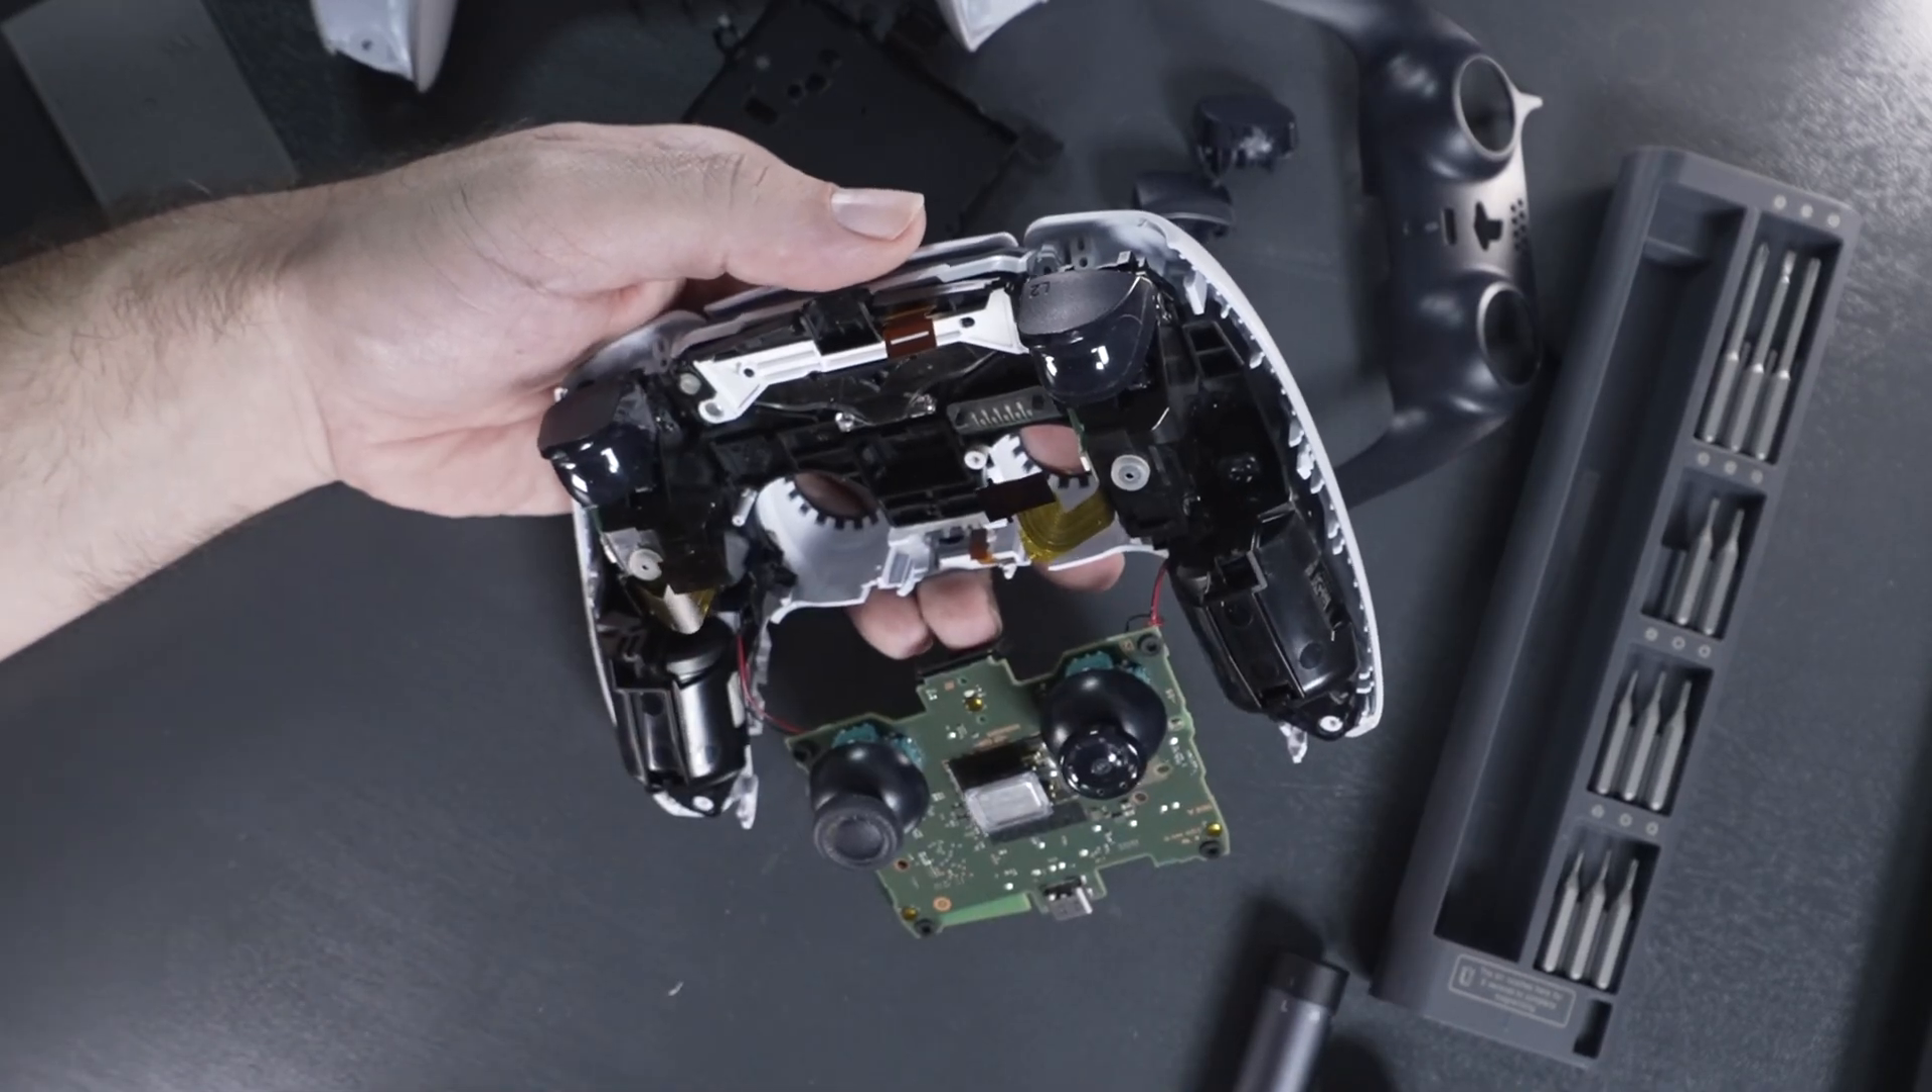And here you guys can see we can finally access our joysticks.